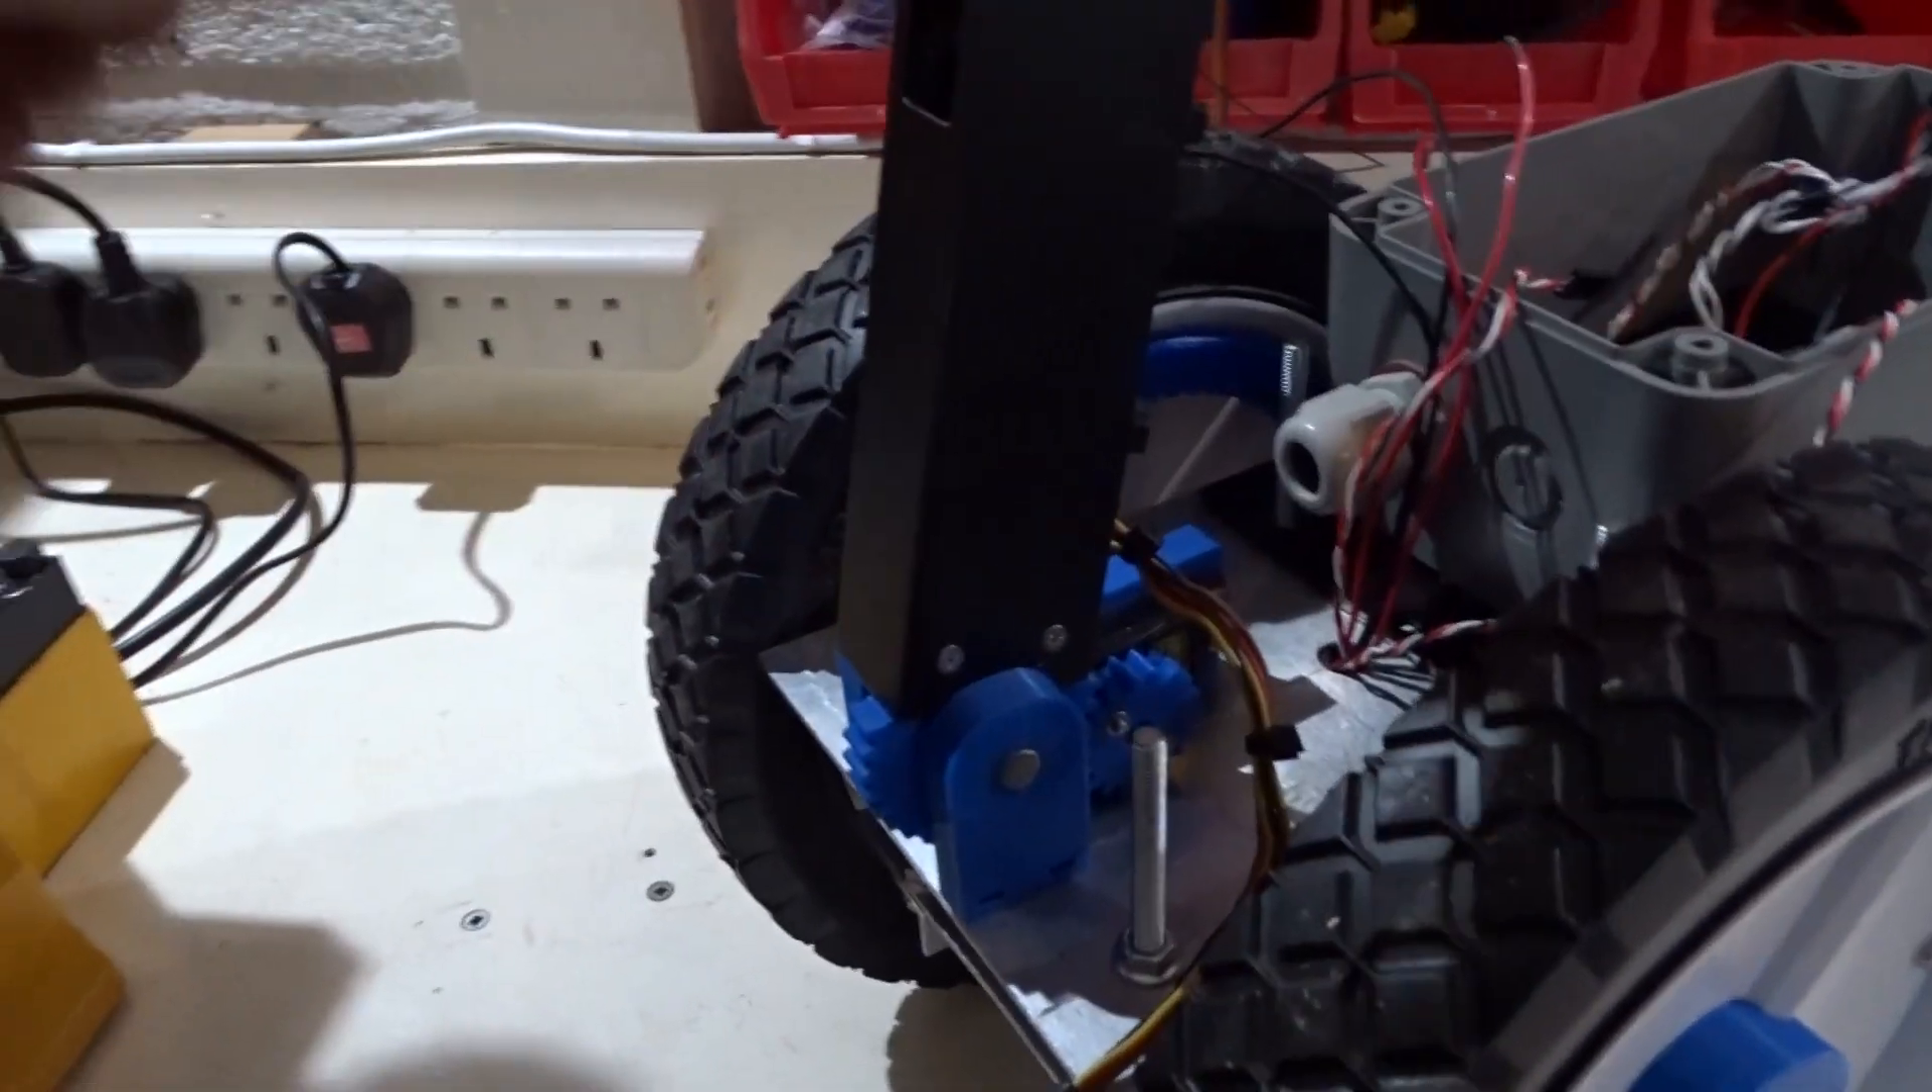I have mounted the arm onto the front of the robot.